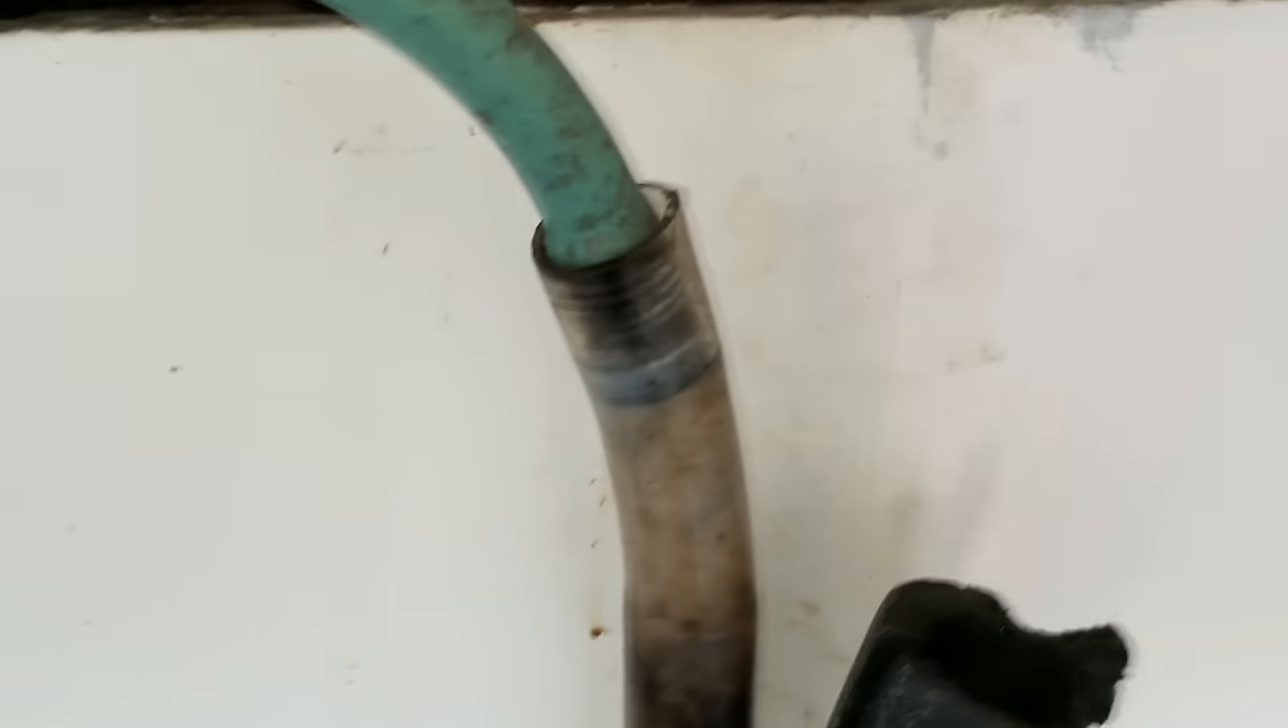So by the grace of God, this hose just, just makes it inside here.